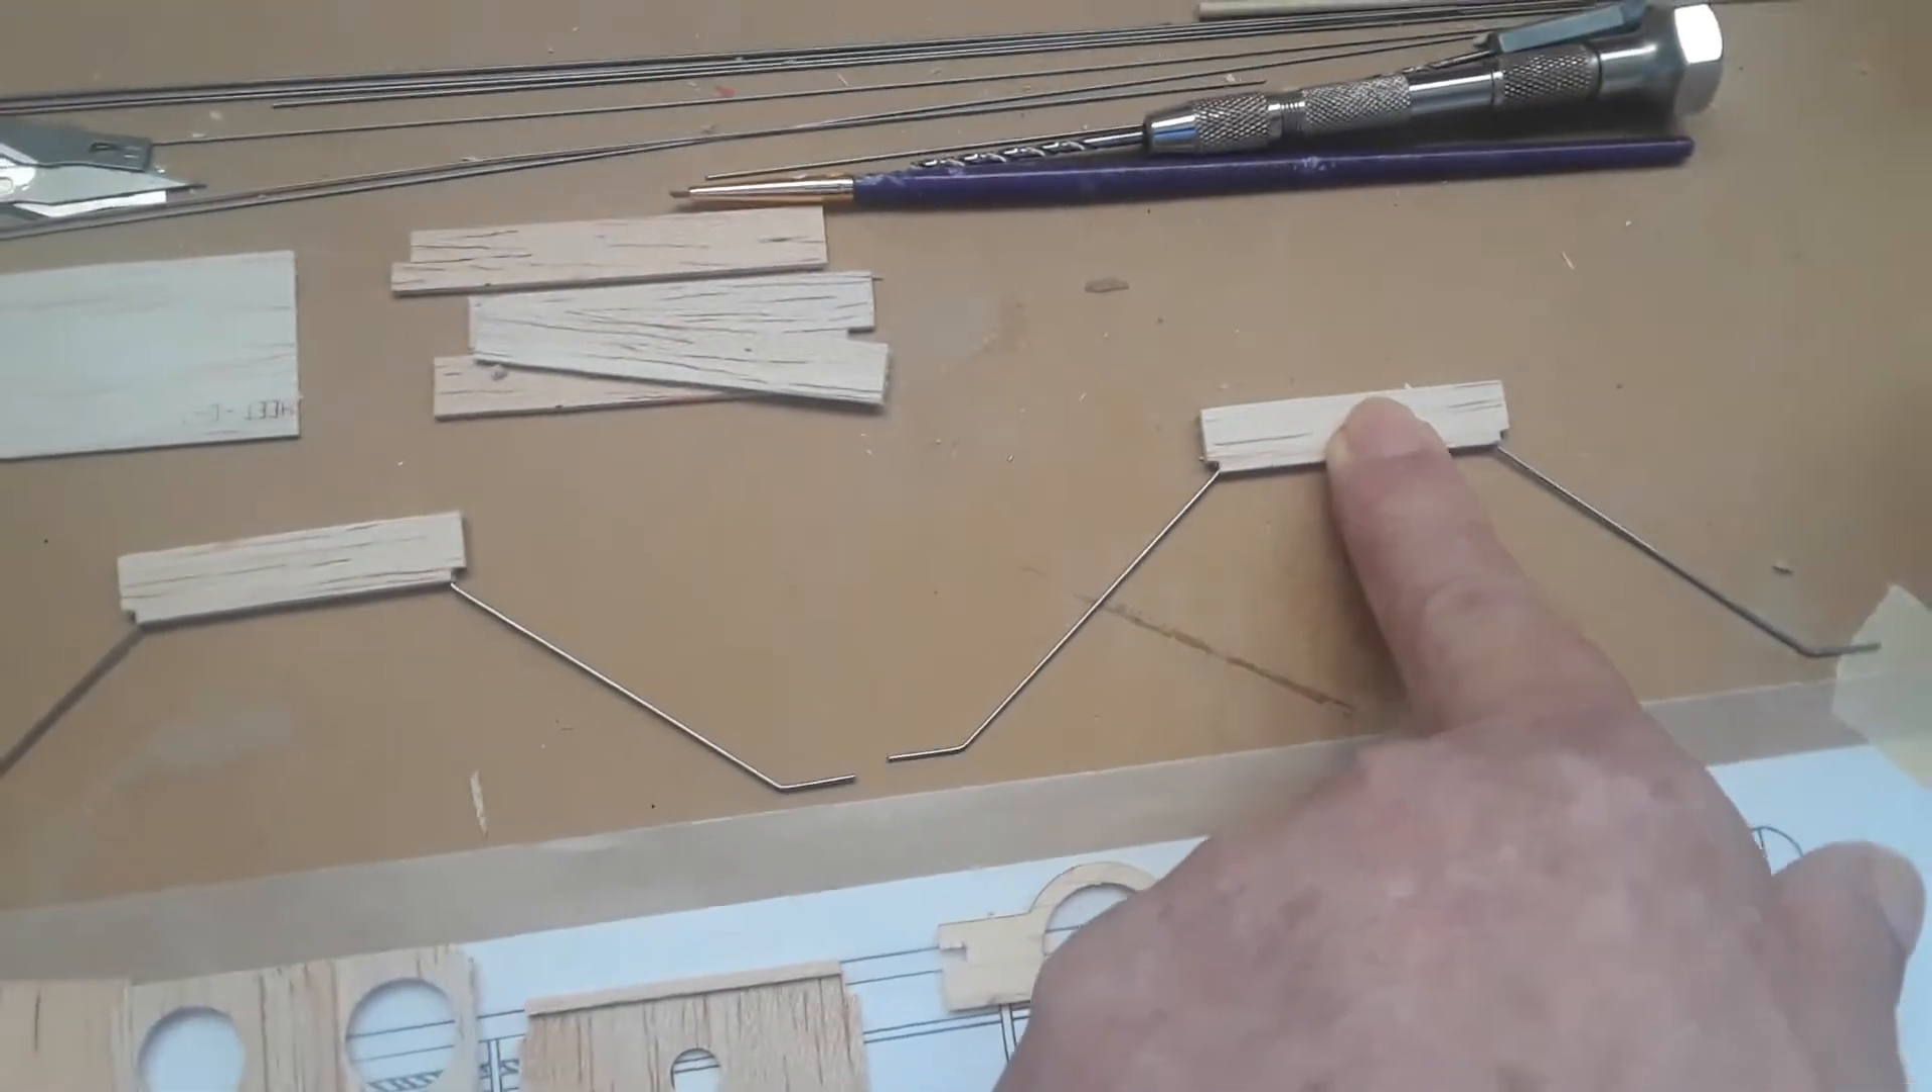Now you'll also see I do have both landing gear assemblies for front and rear already made as well.